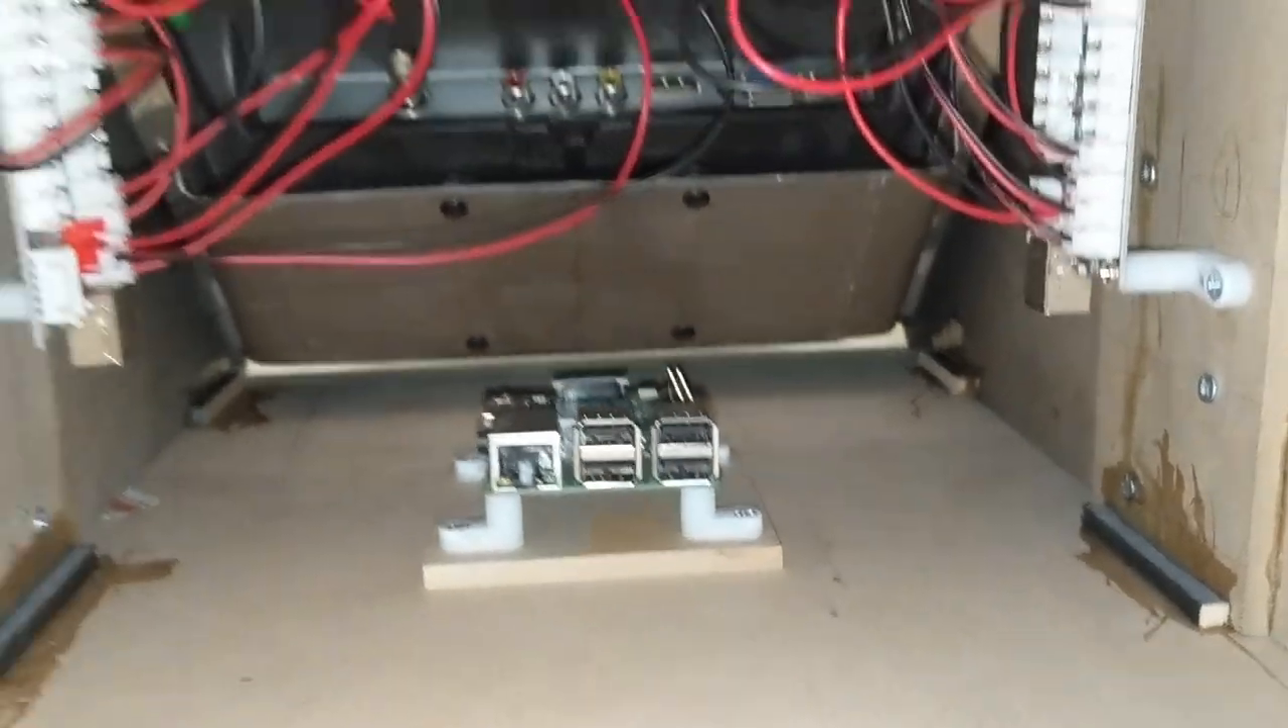I've just epoxied the Pi there I've glued it to a bit of MDF and put it in the middle.